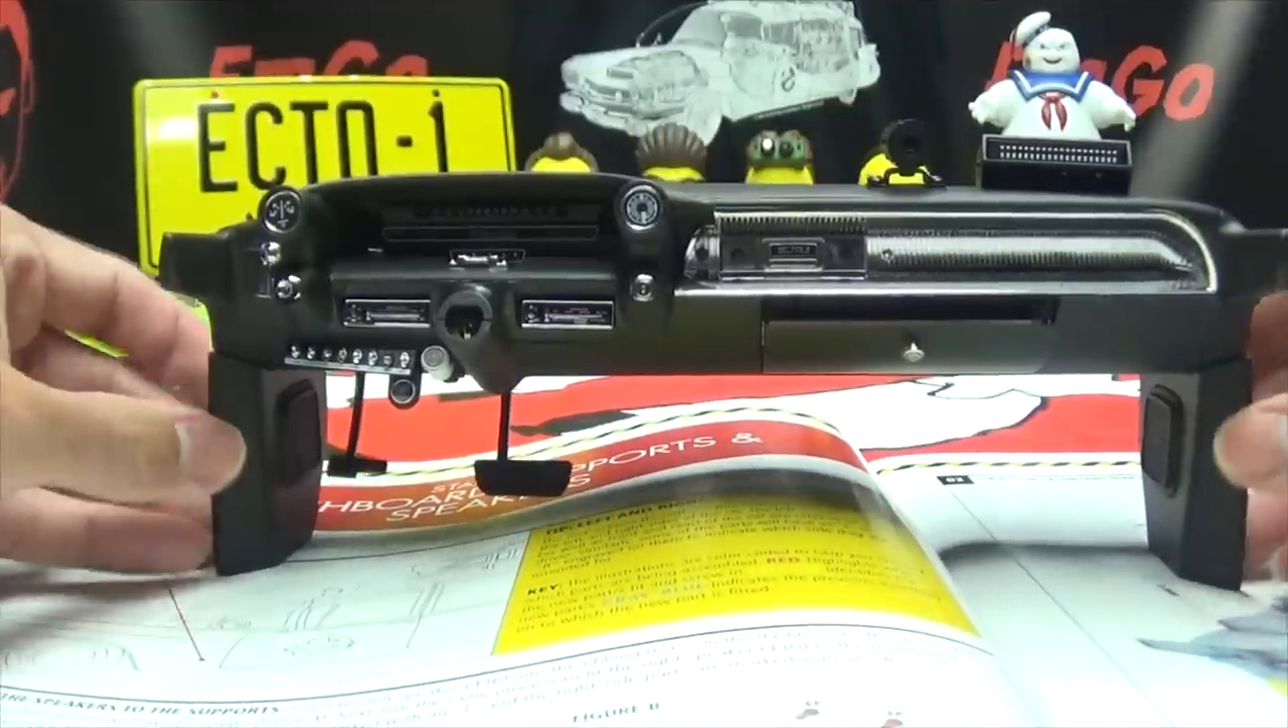The dashboard has some feet it can stand on now.